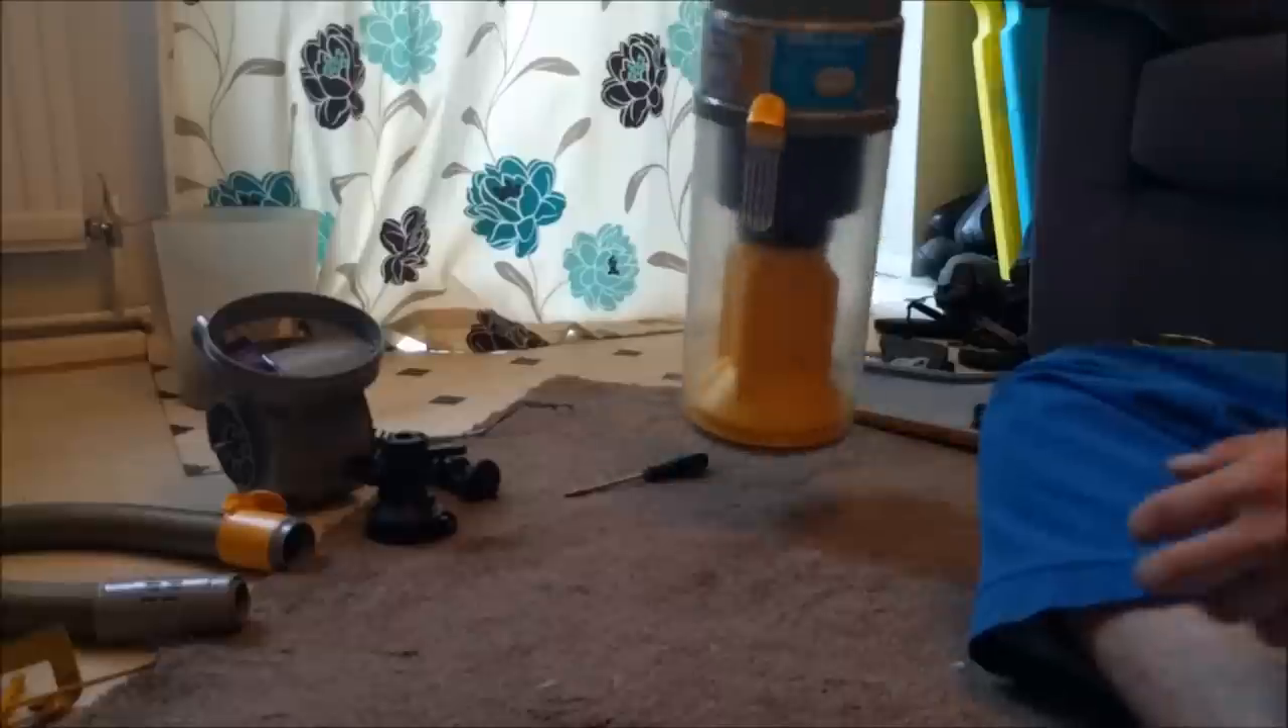Pop the cyclone back together and there we have one done cyclone.